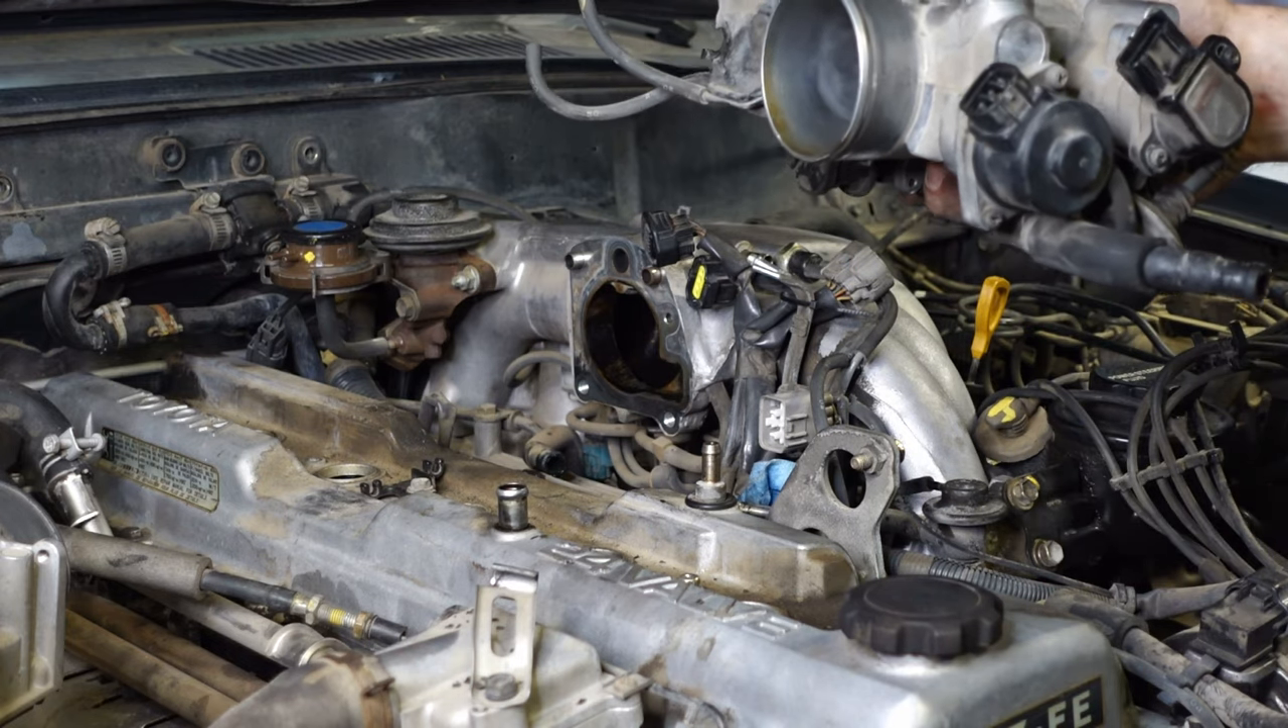And there it is. We've got the throttle body off.